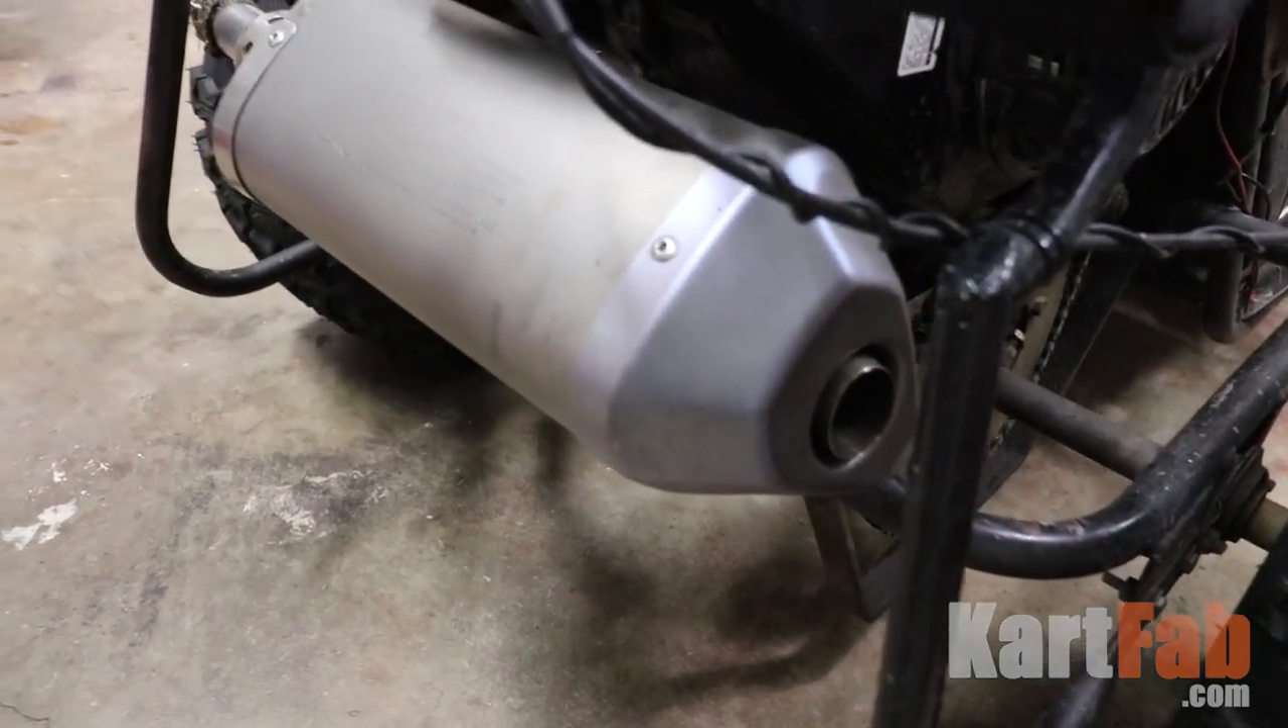Basically we've got the brand new muffler on there.